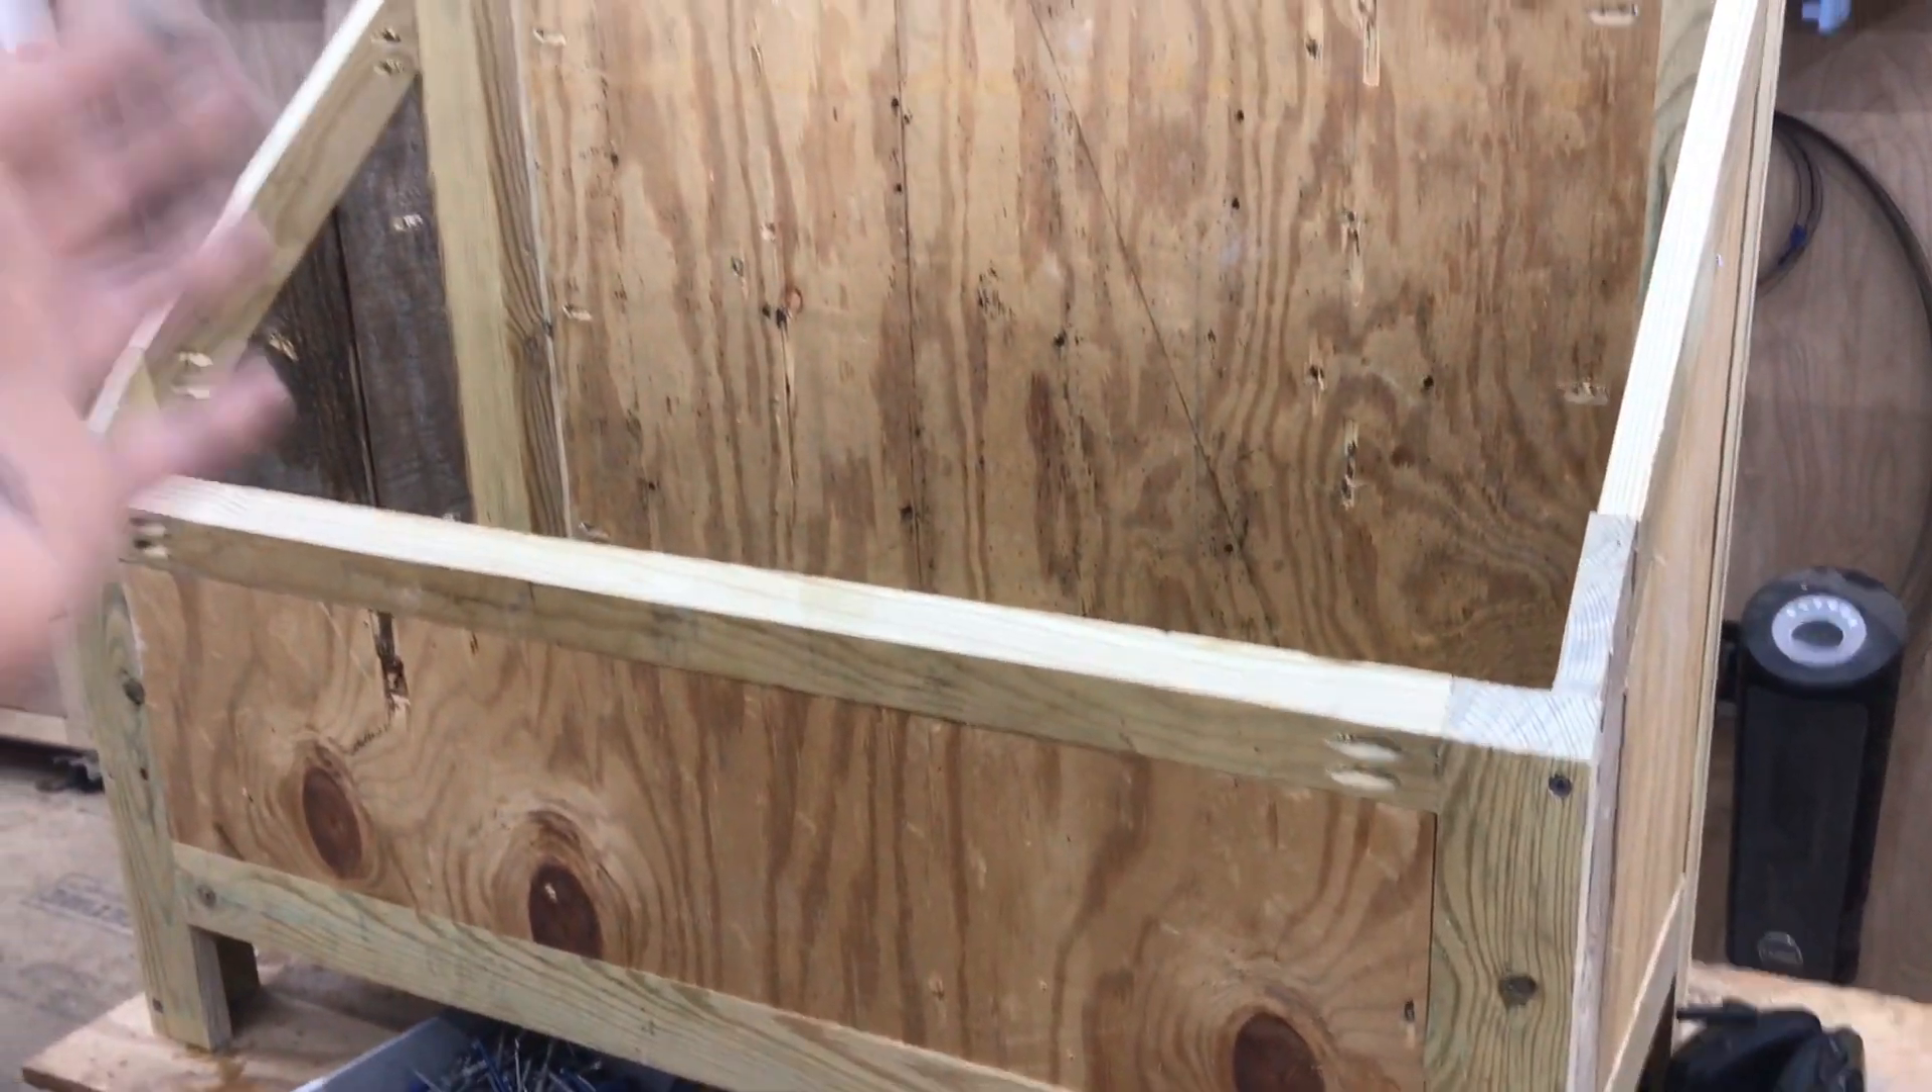So the entire thing is pretty much done we just need to install the roof and speaking of the roof I picked up this sheet of clear plastic roofing at Home Depot and that's going to work really well.